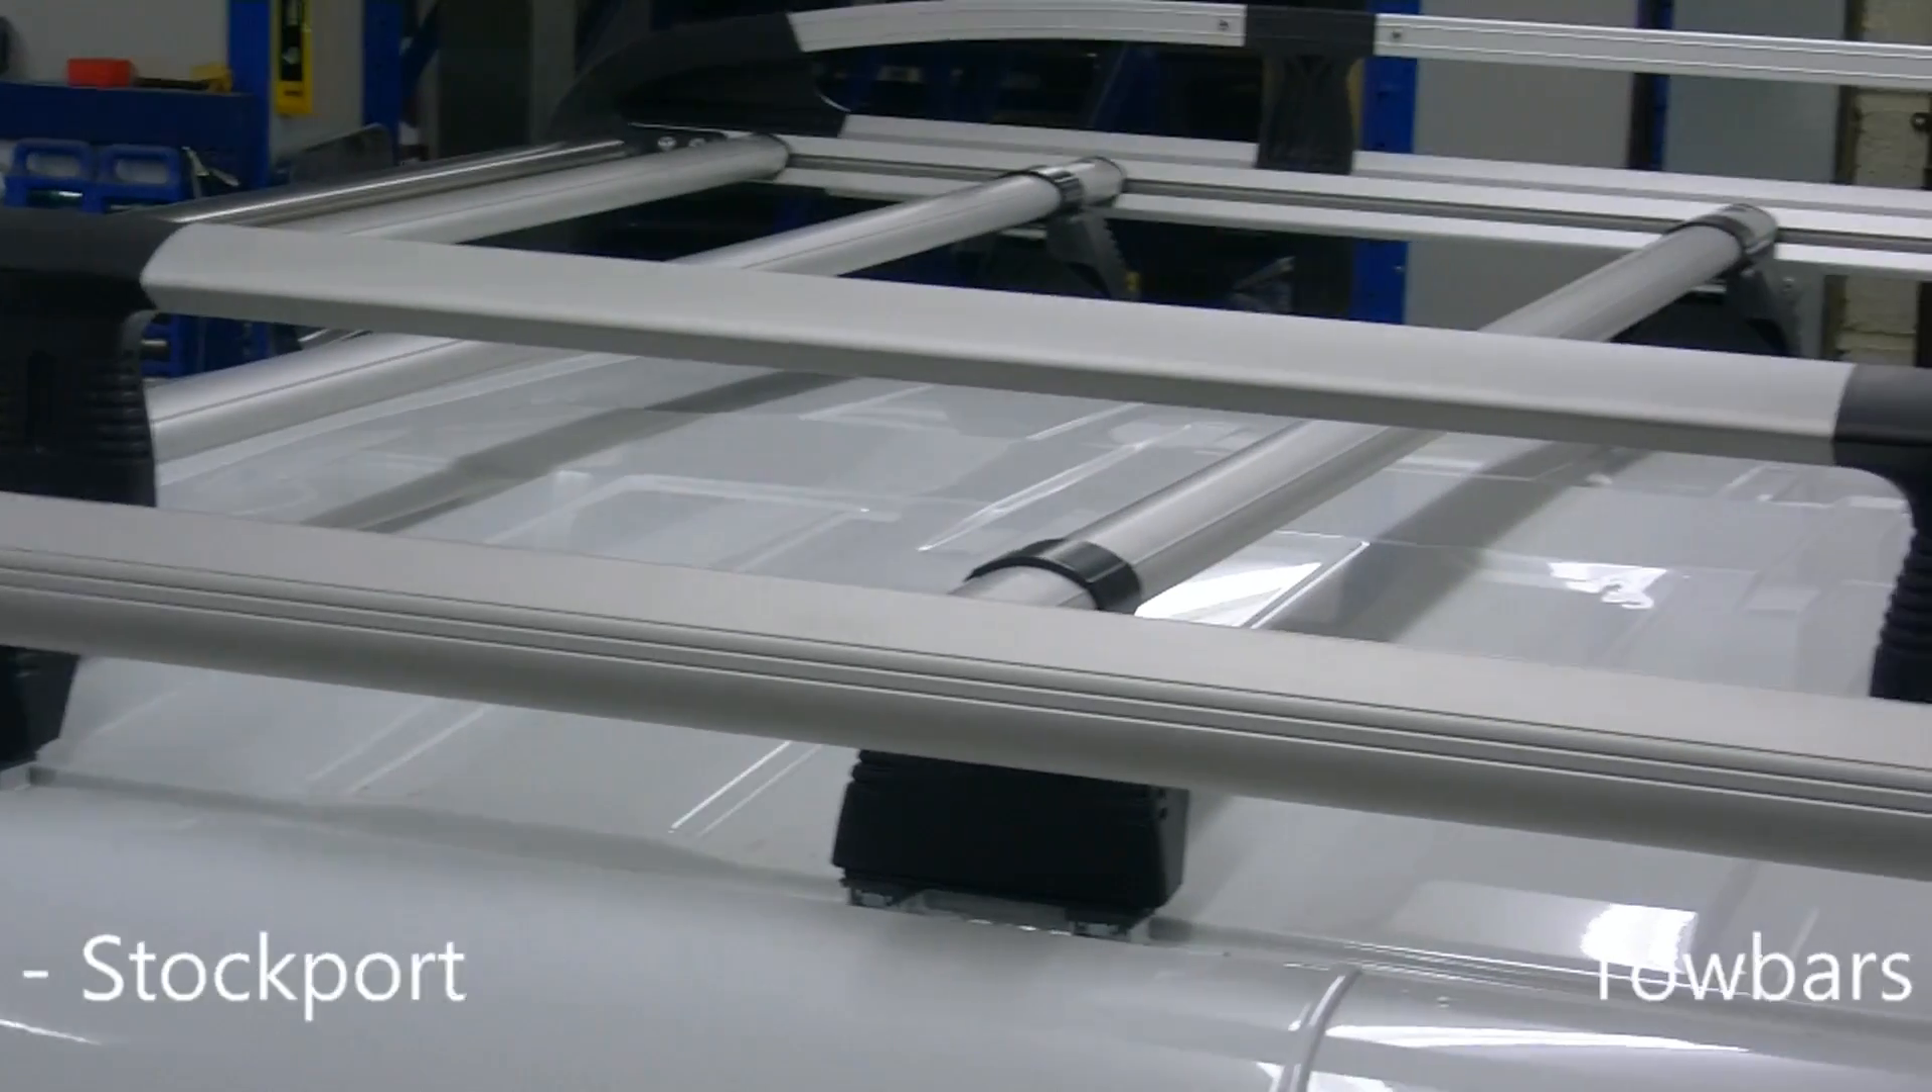And that's your Rhino rack fully assembled.